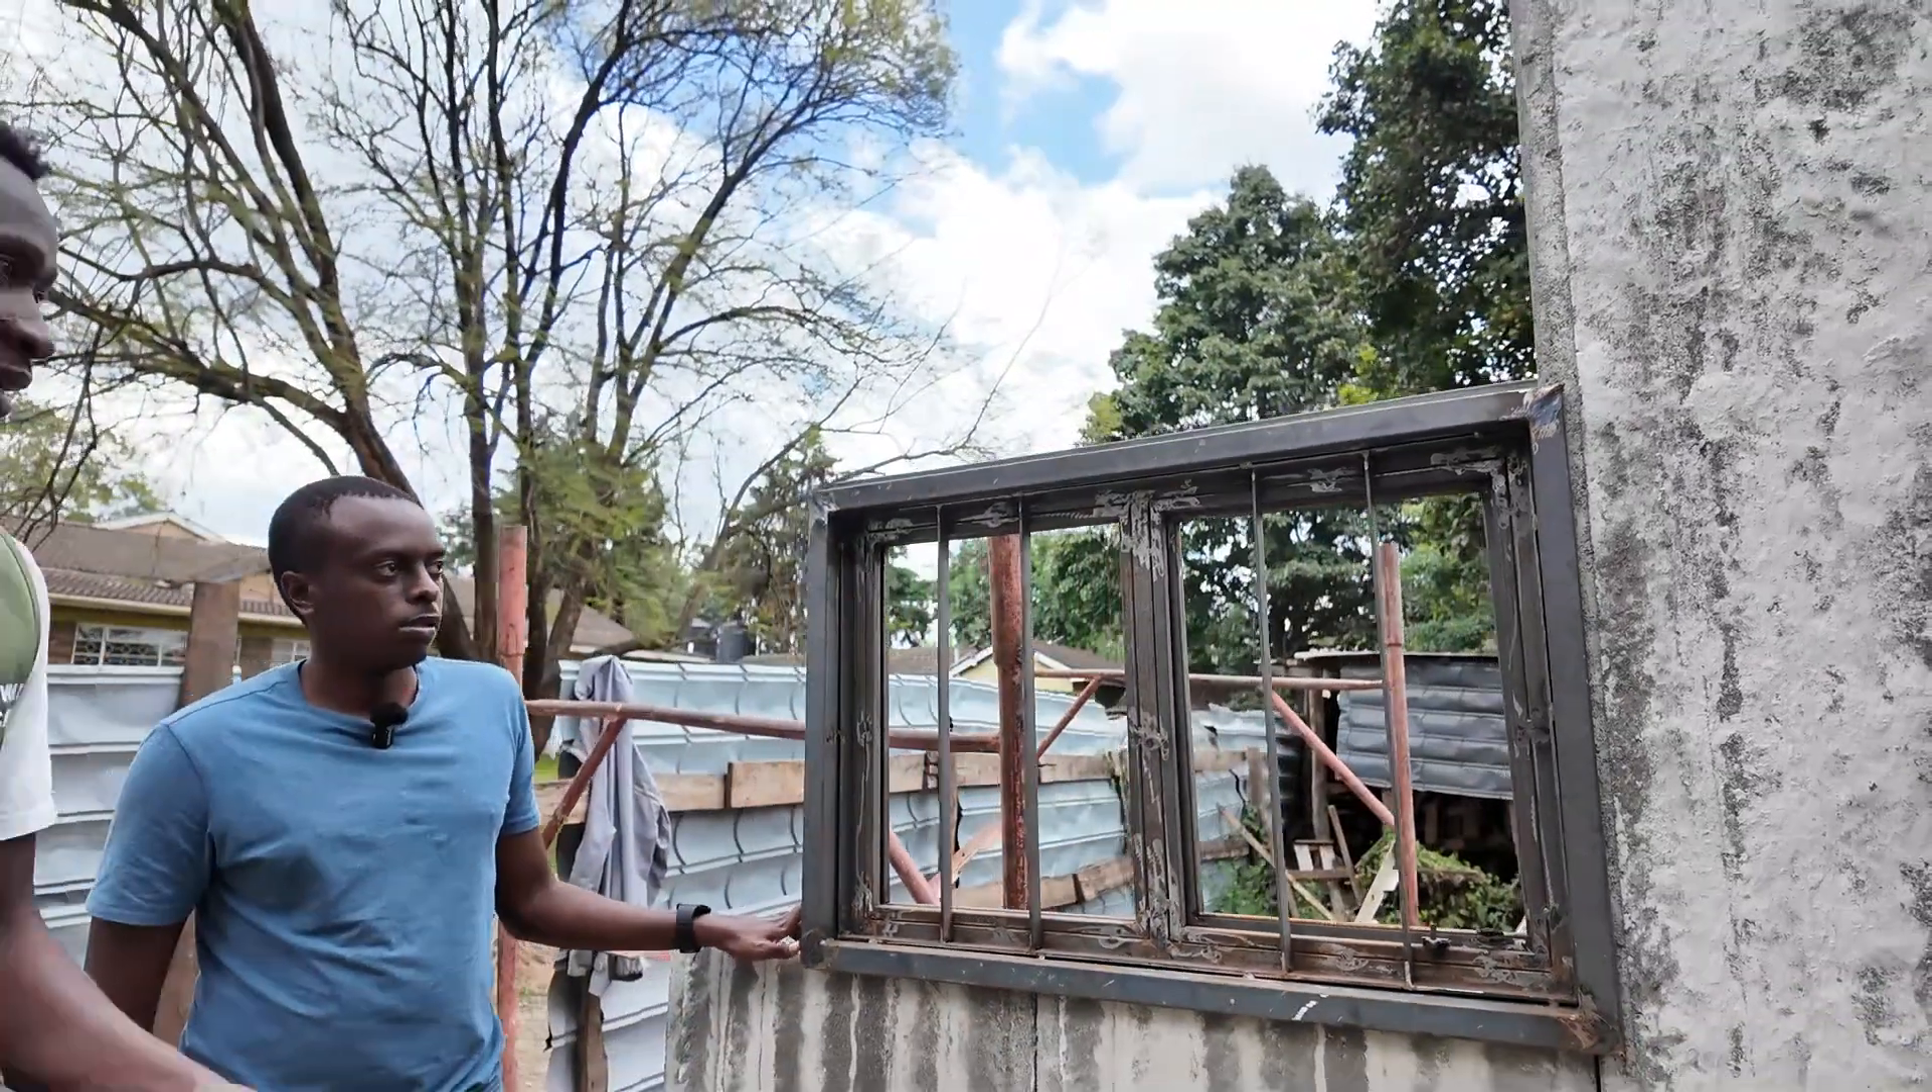Just like that we fitted the window.